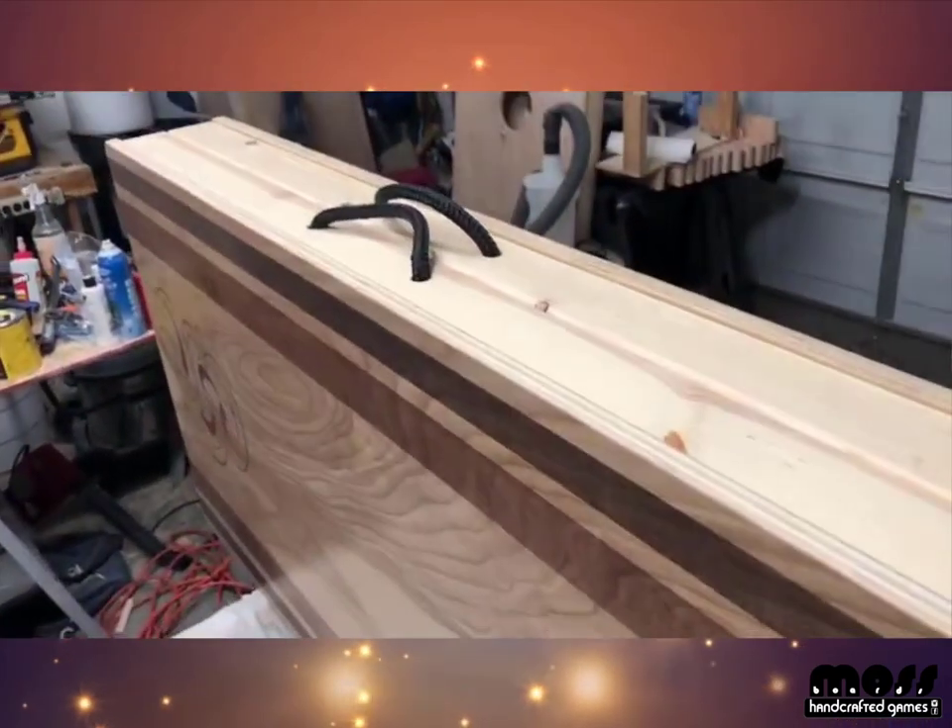All right now we've got our handles also attached.